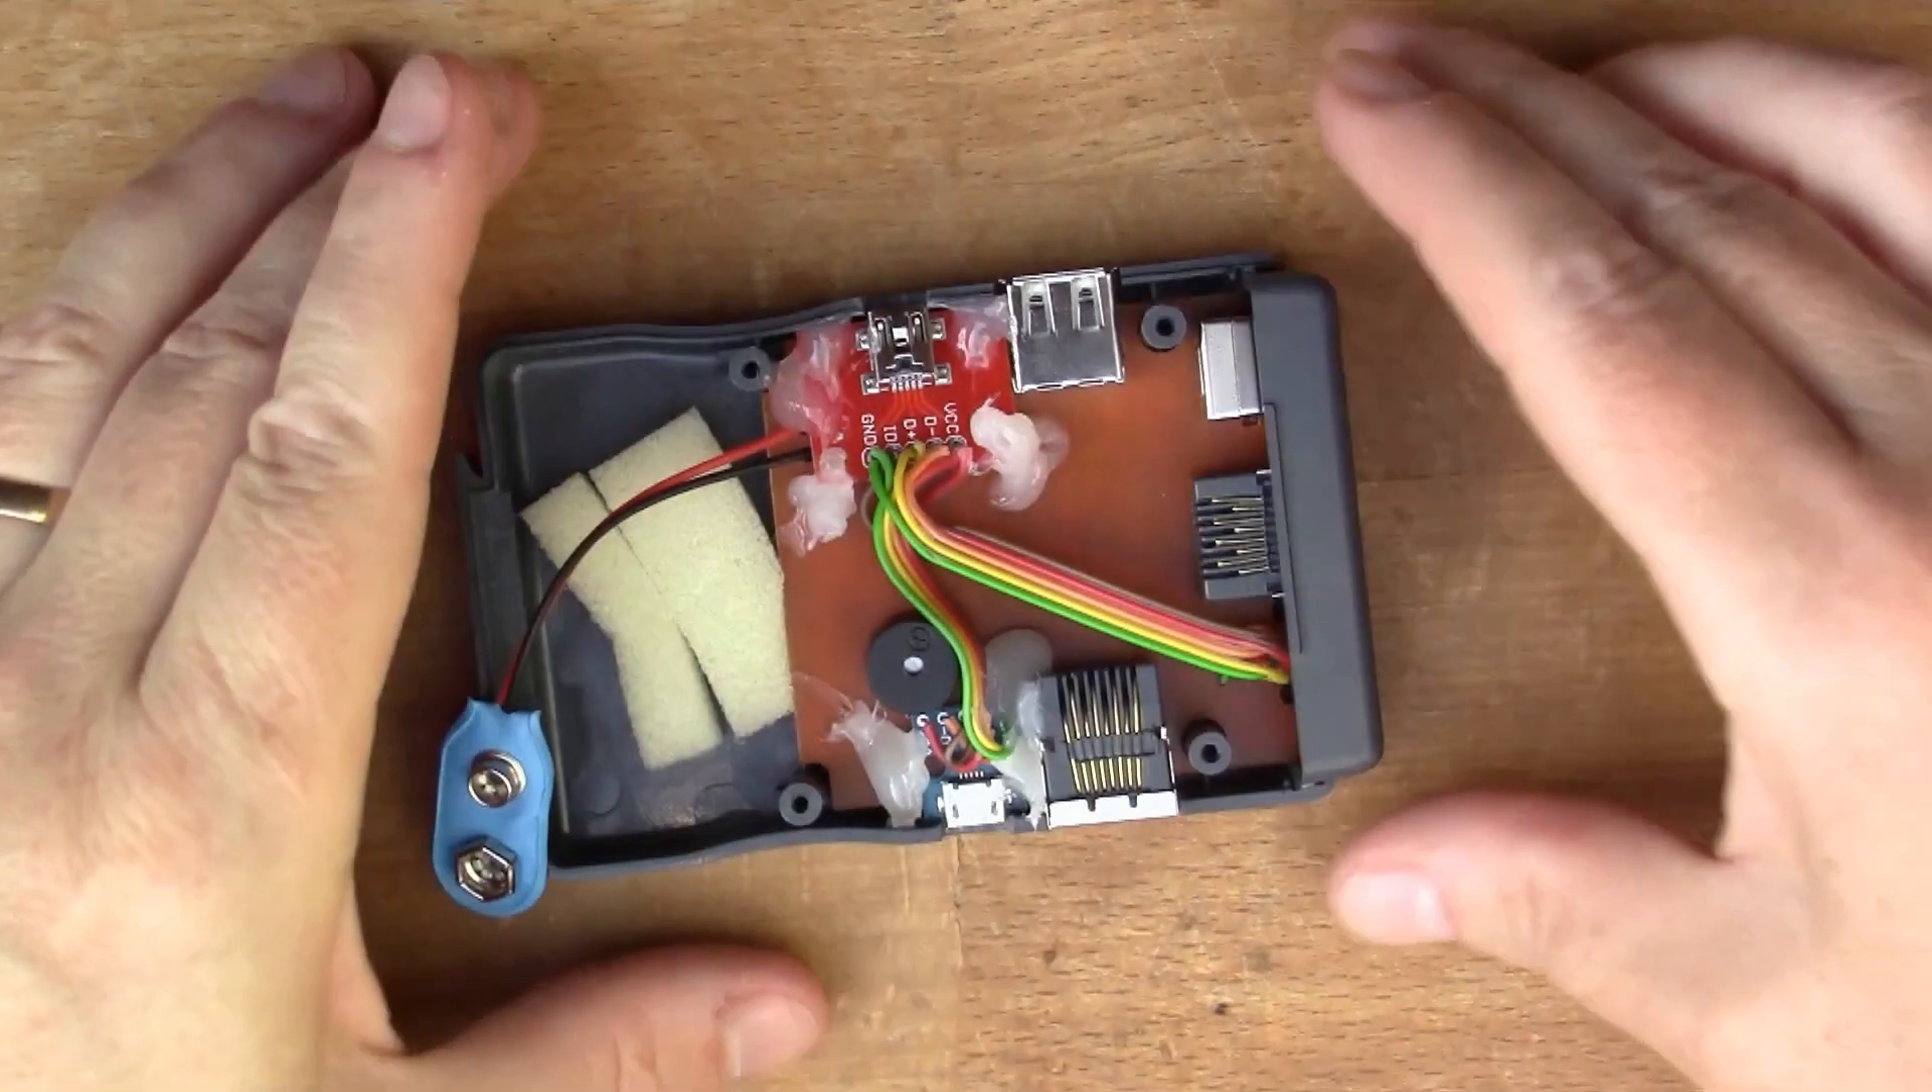I used a bit of hot glue to hold the connectors in place.